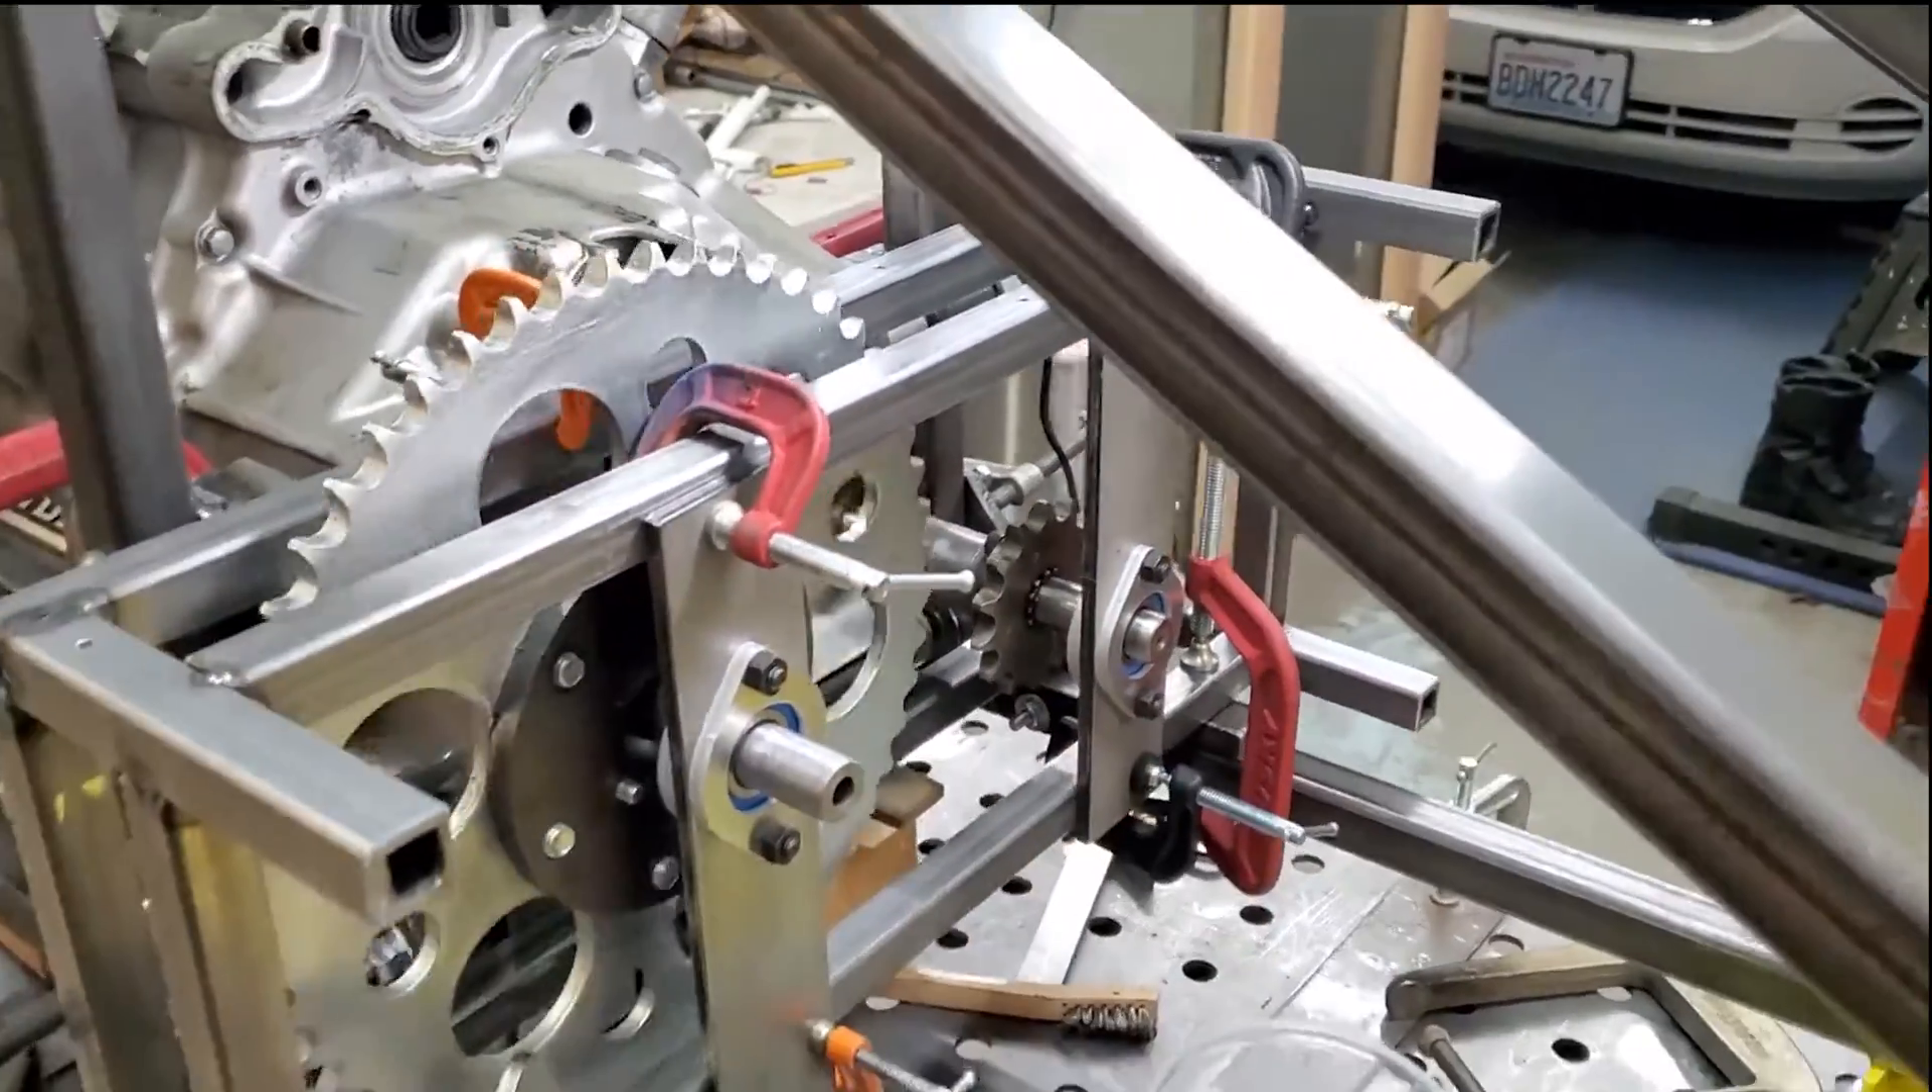Currently these bearing mounting plates are just clamped to the engine reduction cage frame.